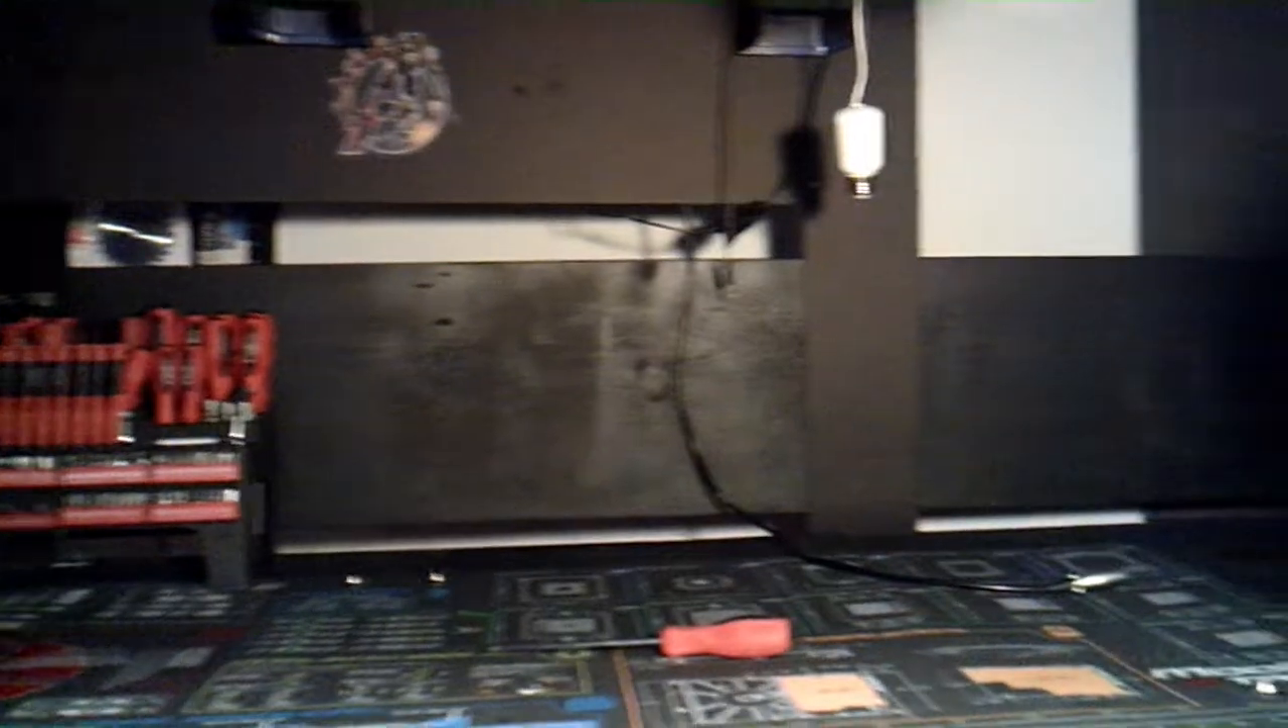Finally, you see I got the backboard installed. Y 'all can see that big black board right there.